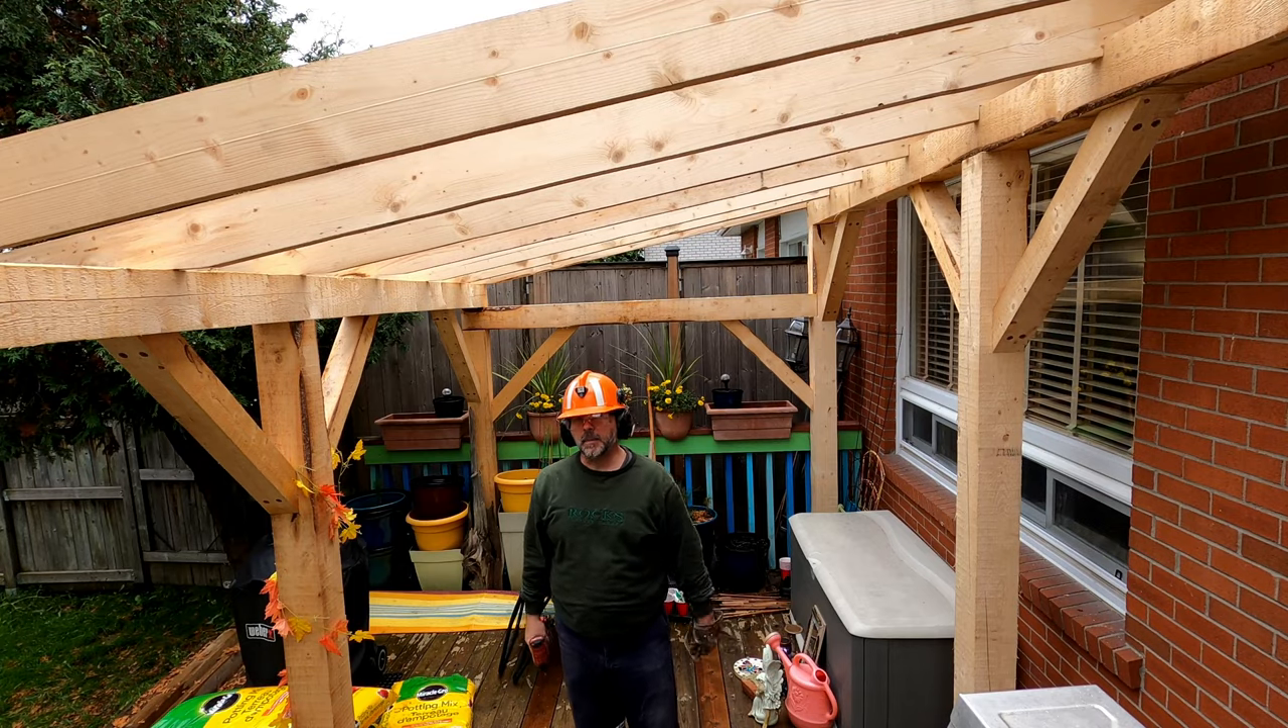Well that's it guys the rafters are up.